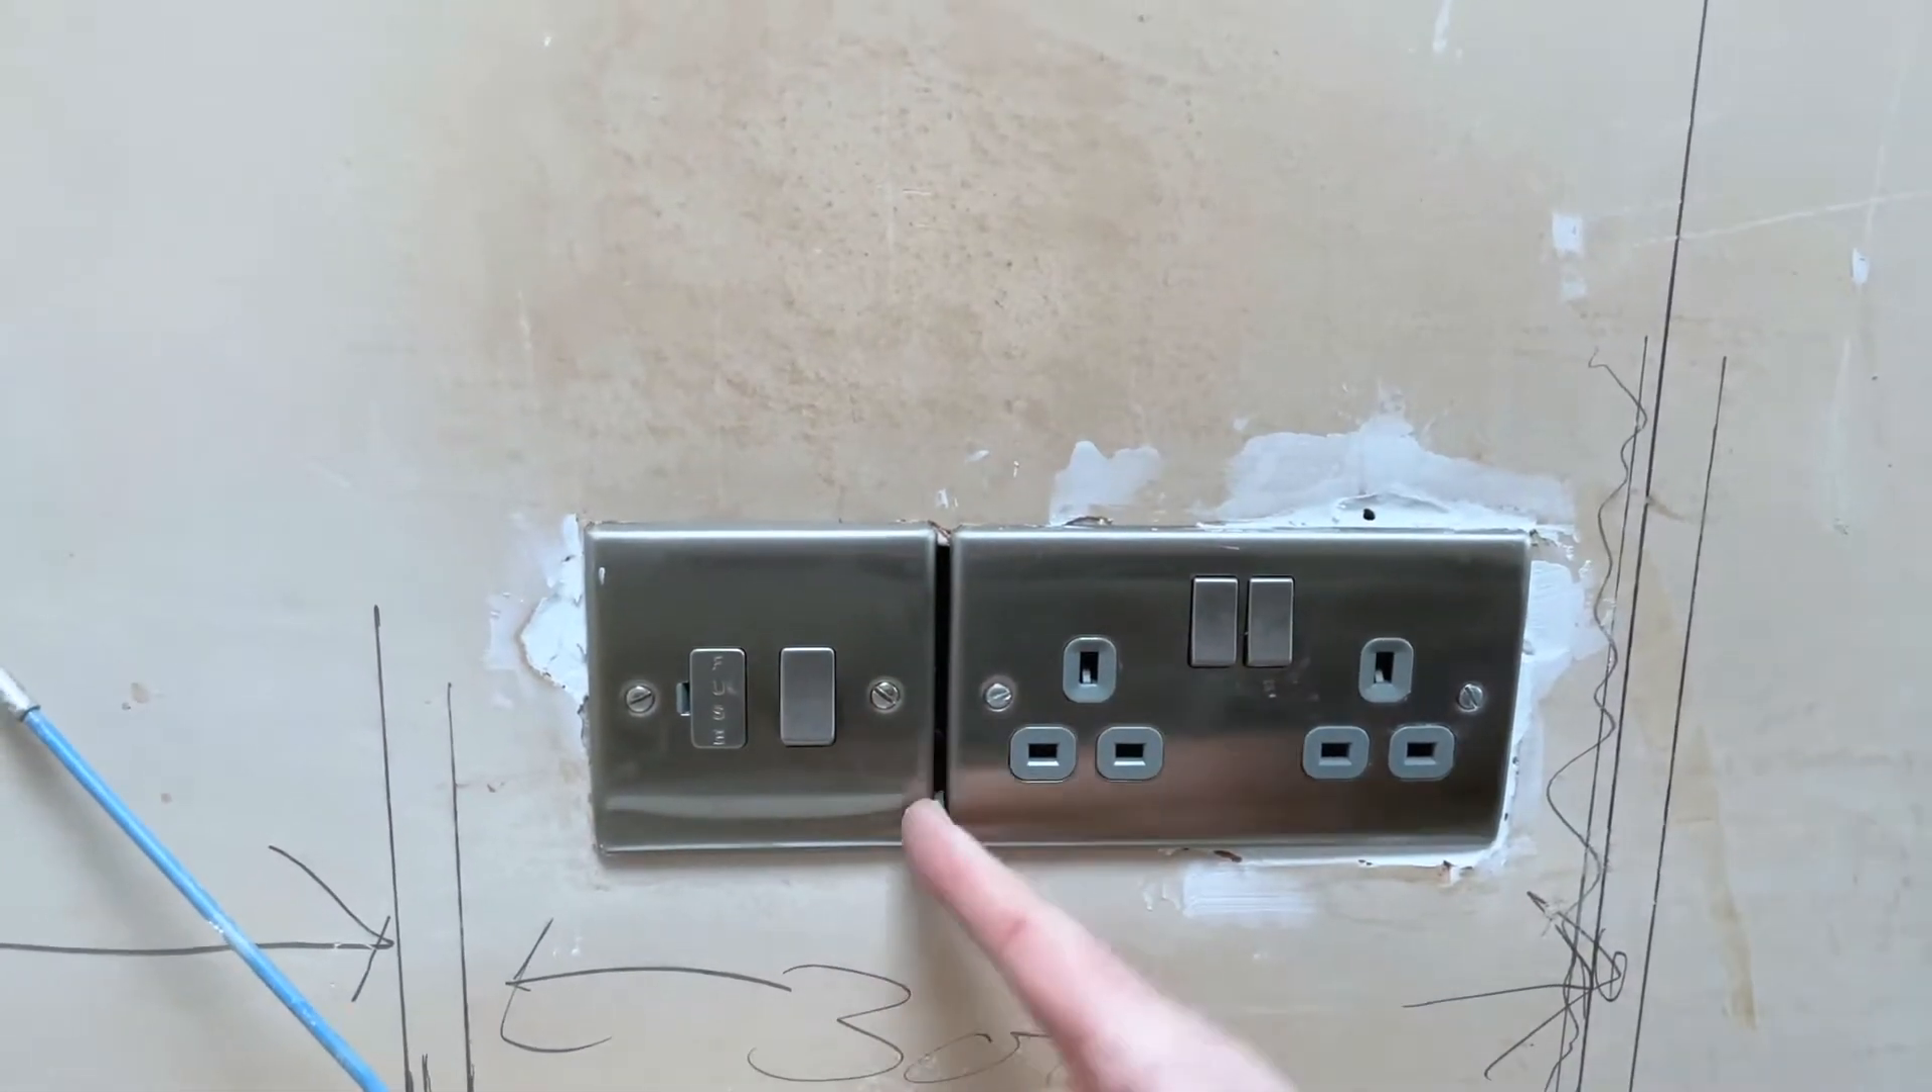And there's a gap in between the two sockets, which is a hate of mine.